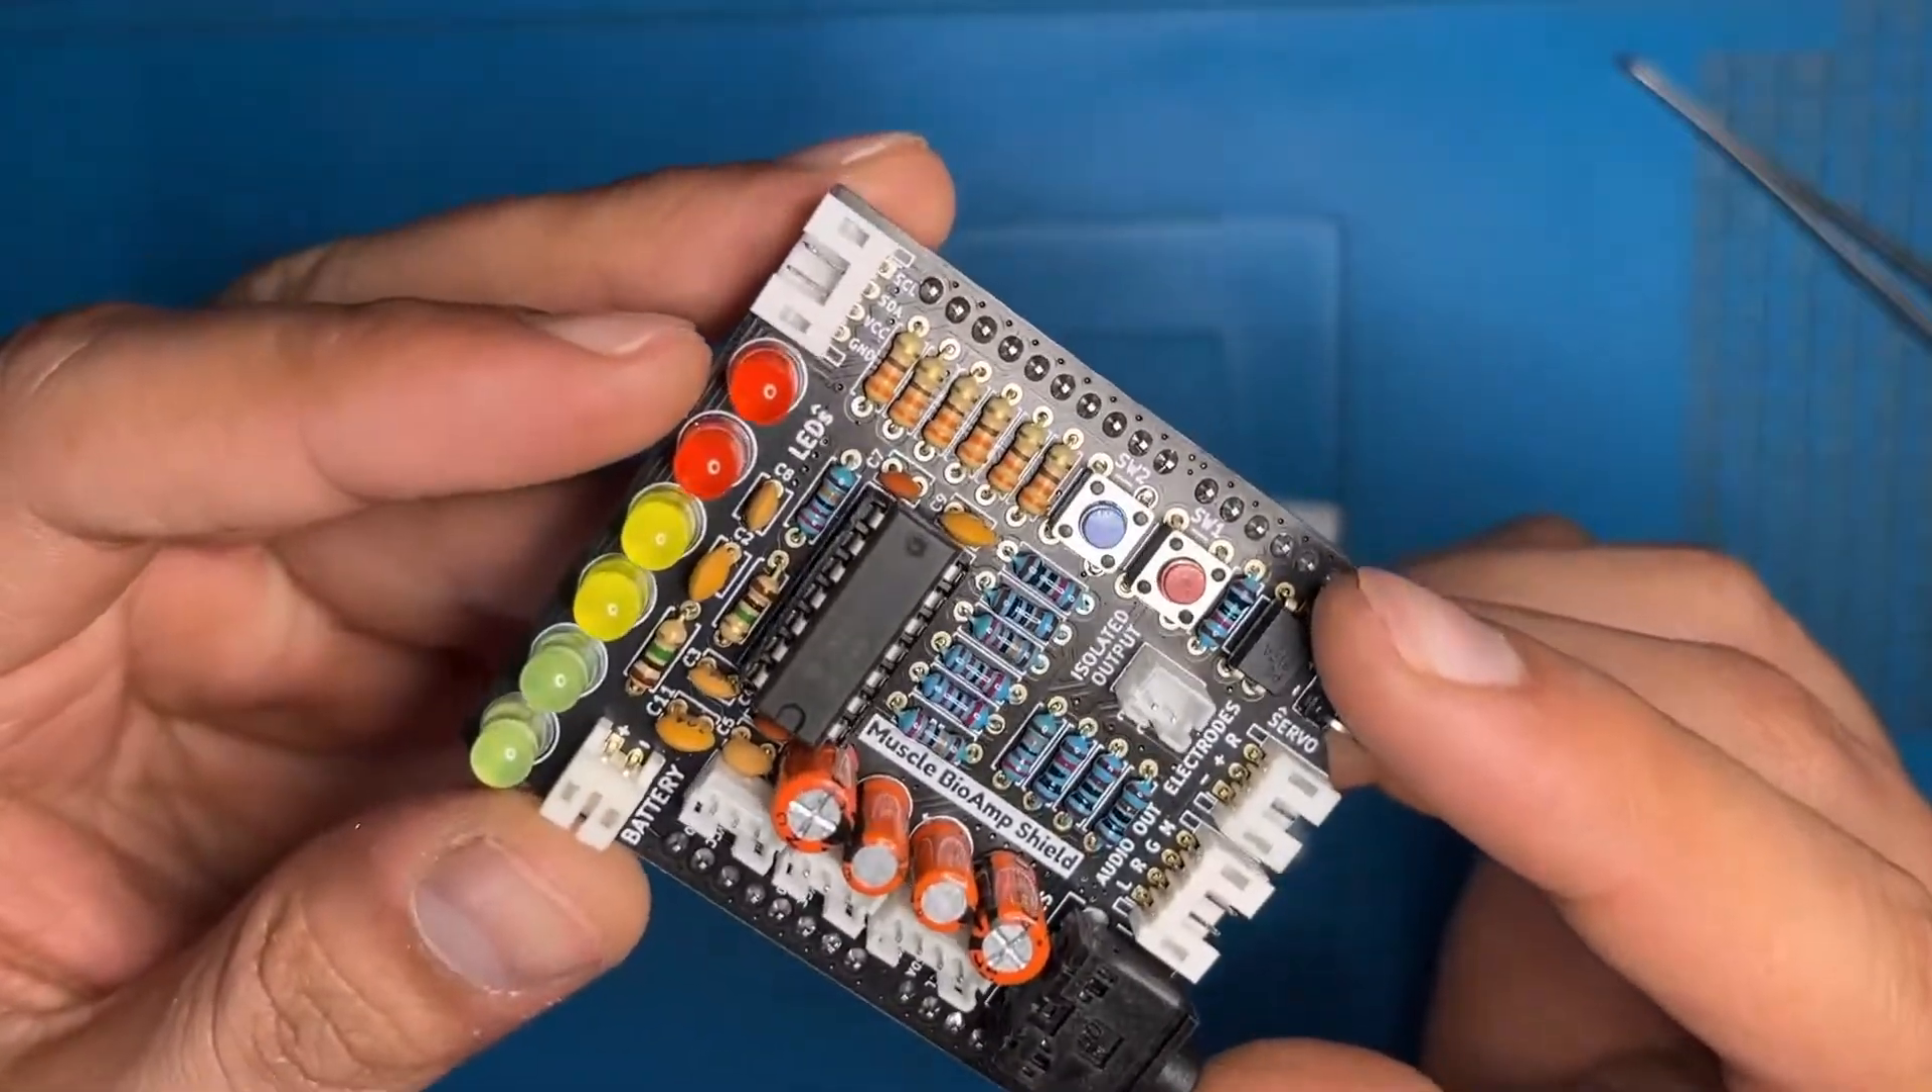Now we have successfully completed our task of assembling the shield.